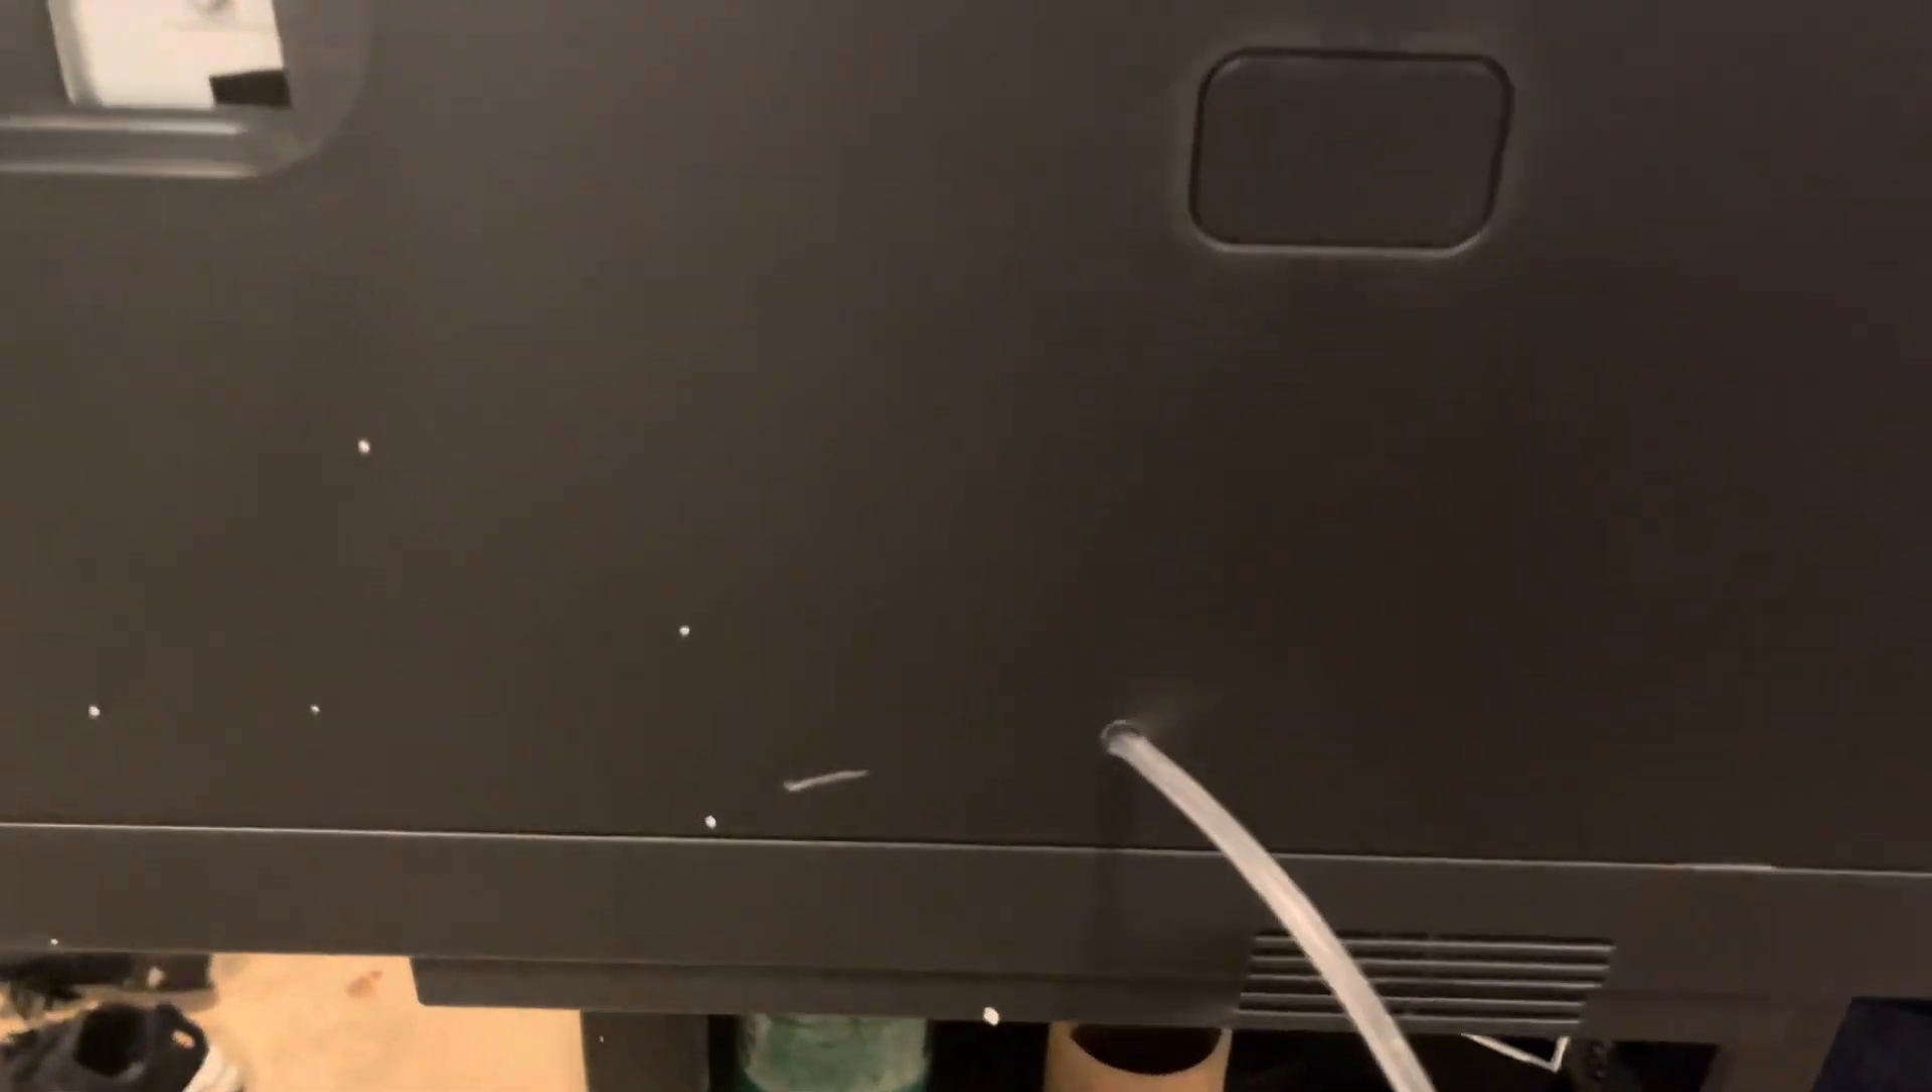I've put the panel back on. Got my little hole. Got my hose outside.